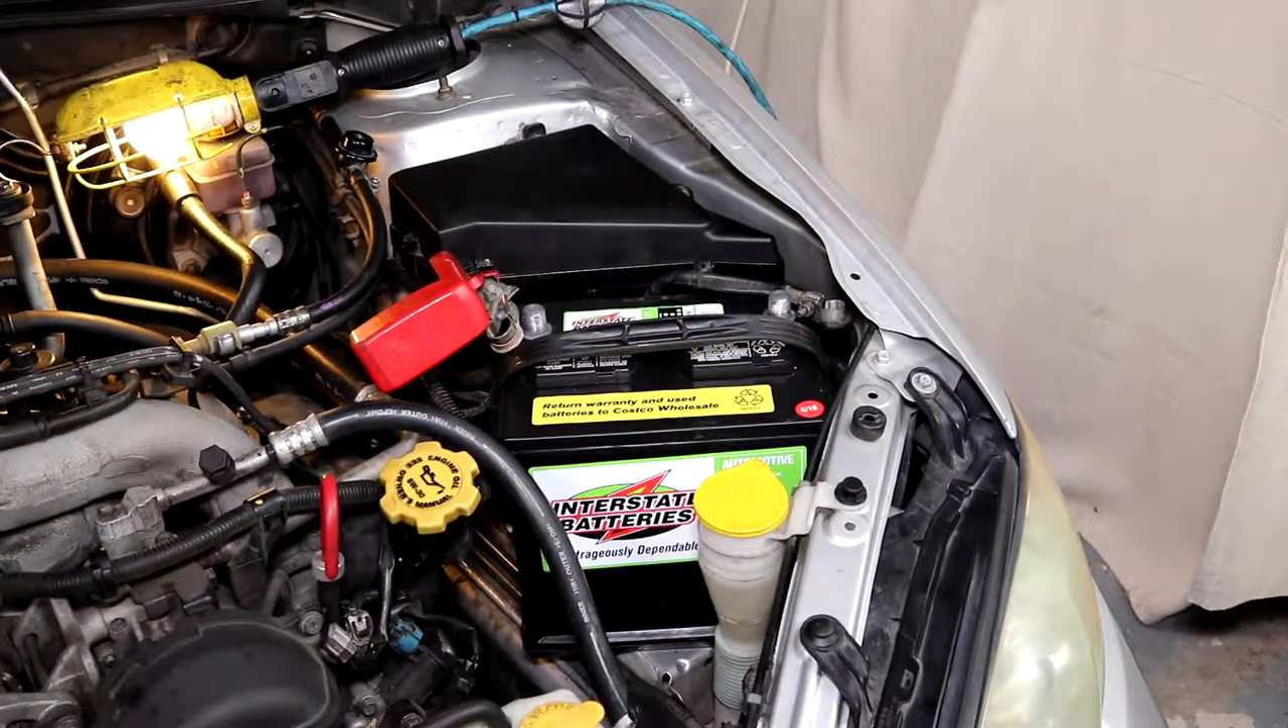I've got the battery back in.